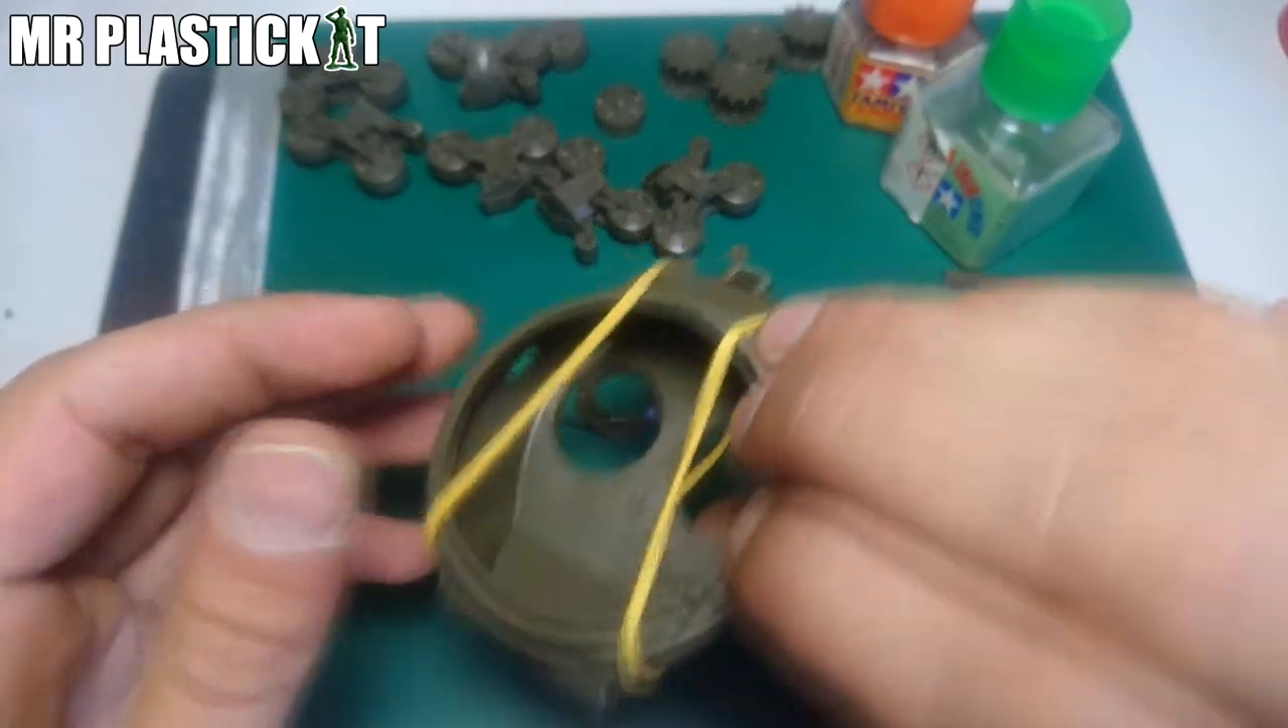J'ai mis un petit élastique pour tenir la tourelle.